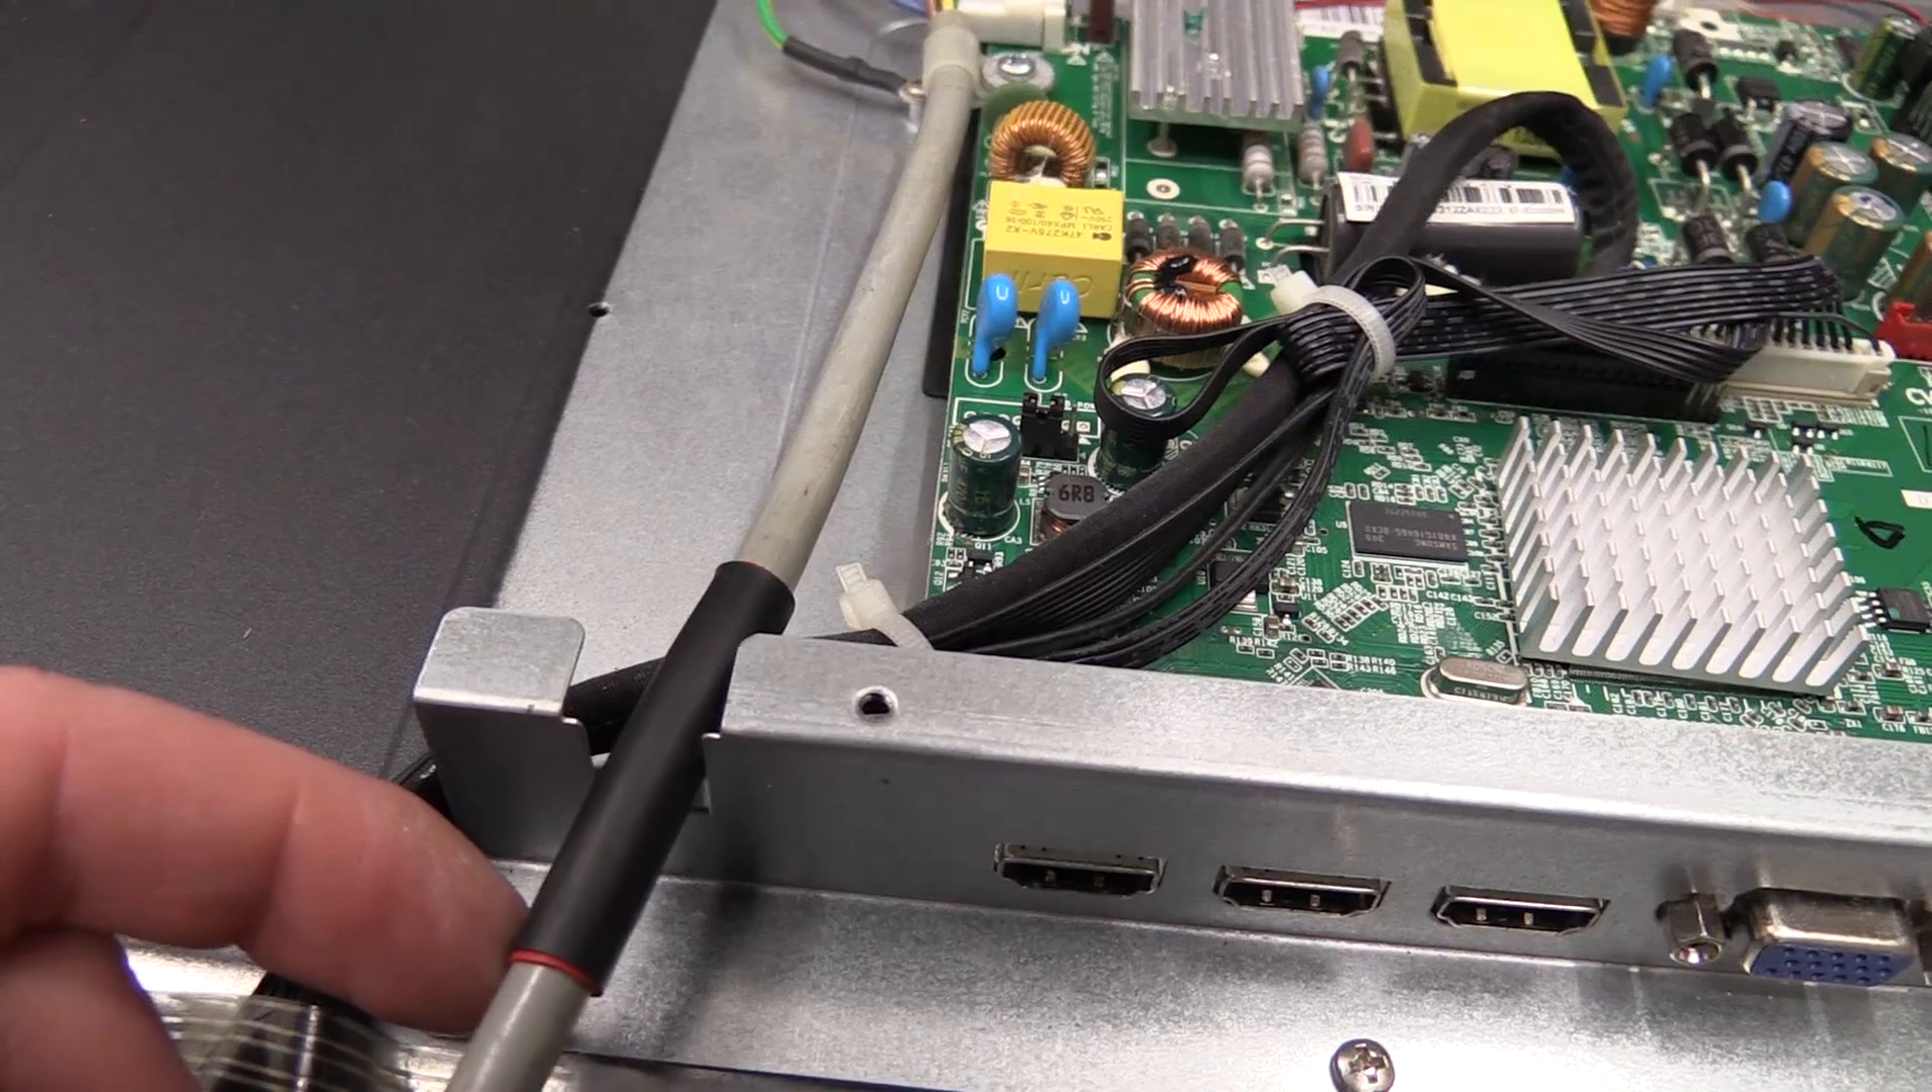So, I used a double layer of heat shrink tubing to hopefully keep the exposed metal edges from wearing through the insulation of this cable.